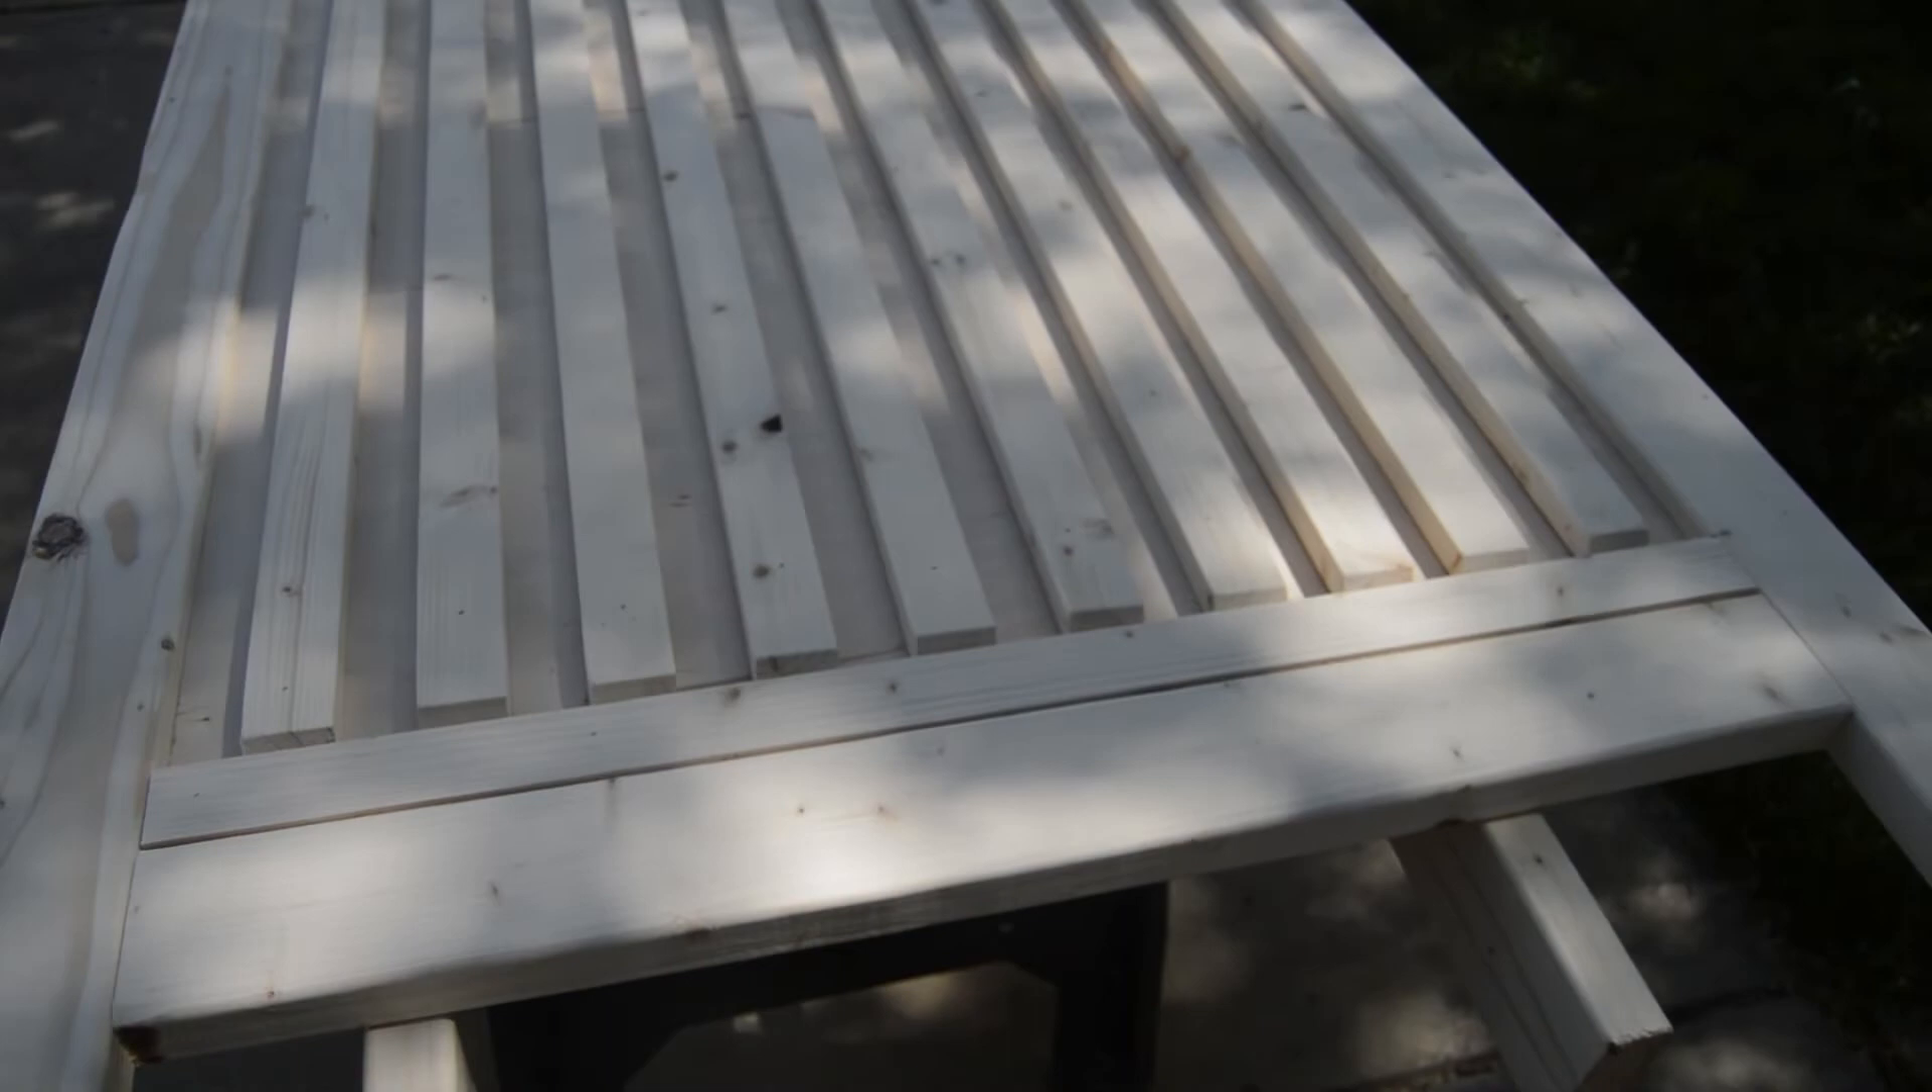All the vertical slats are installed.